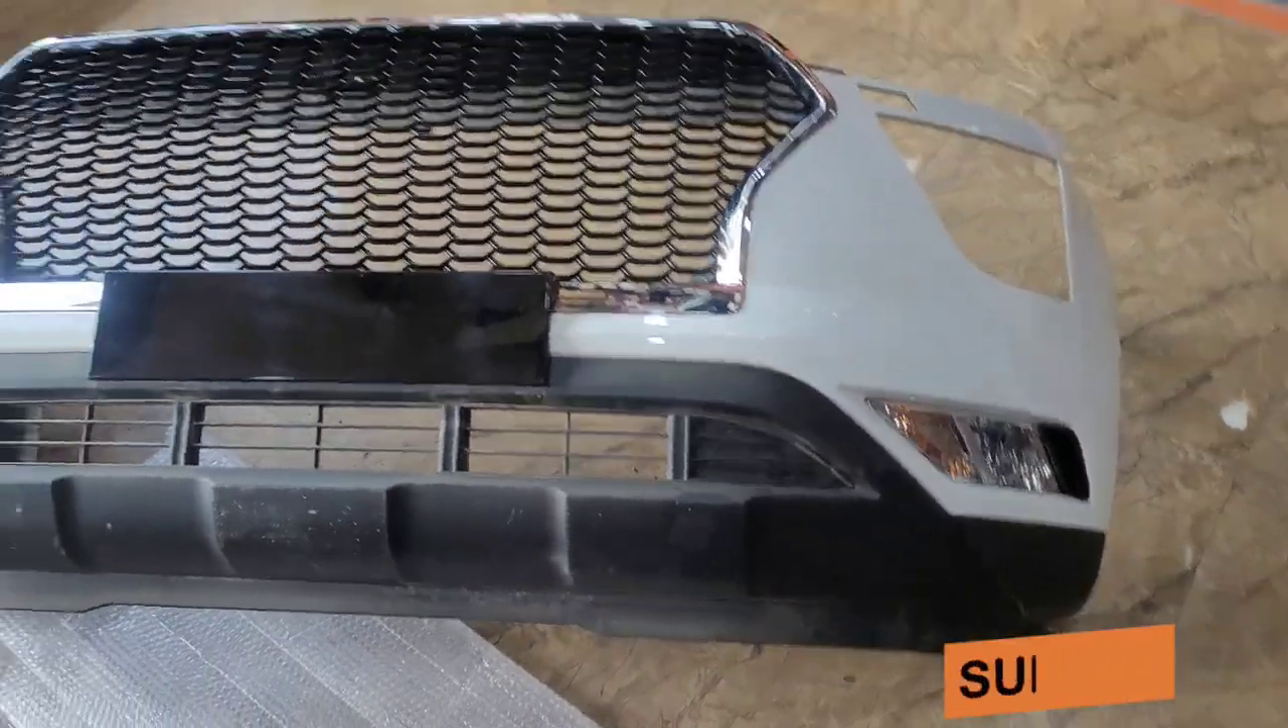आप देख सकते हैं ग्रिल भी हो गई है।